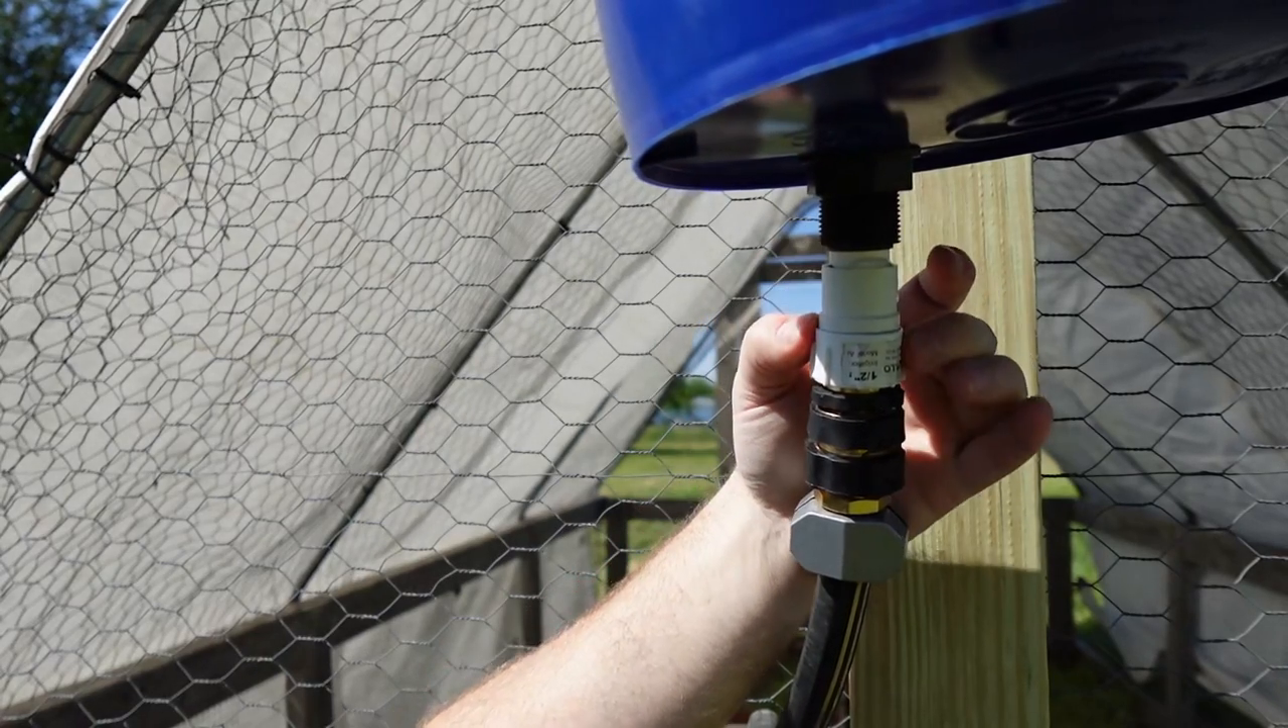So kind of to point out, I have a bulkhead, and I'll link to this on Amazon, that actually protrudes through the five gallon bucket.